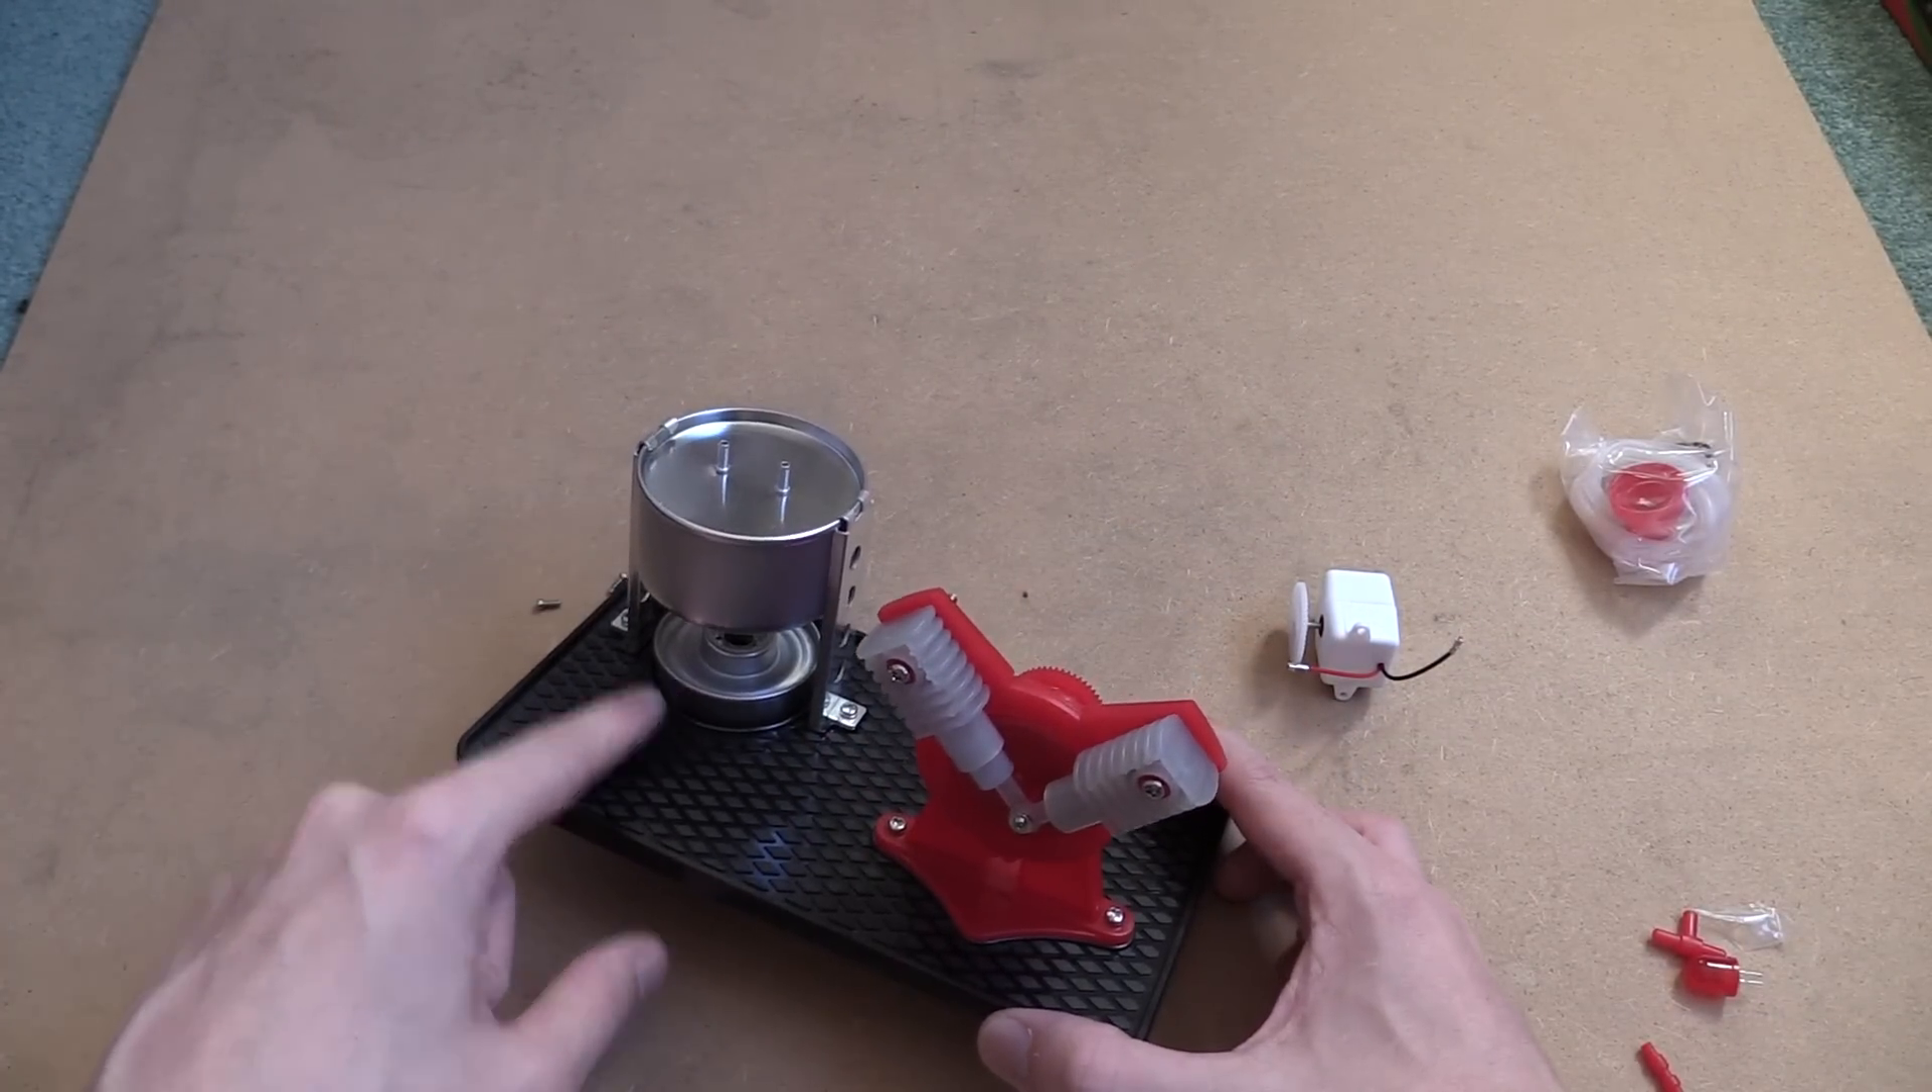So we've now got our burner in place our steam chamber and the motor or the engine itself.